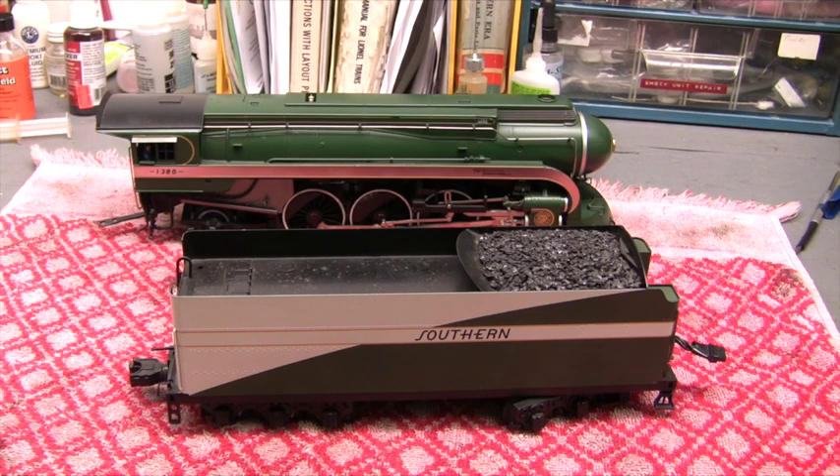Okay, now I've got the engine and the tender apart.